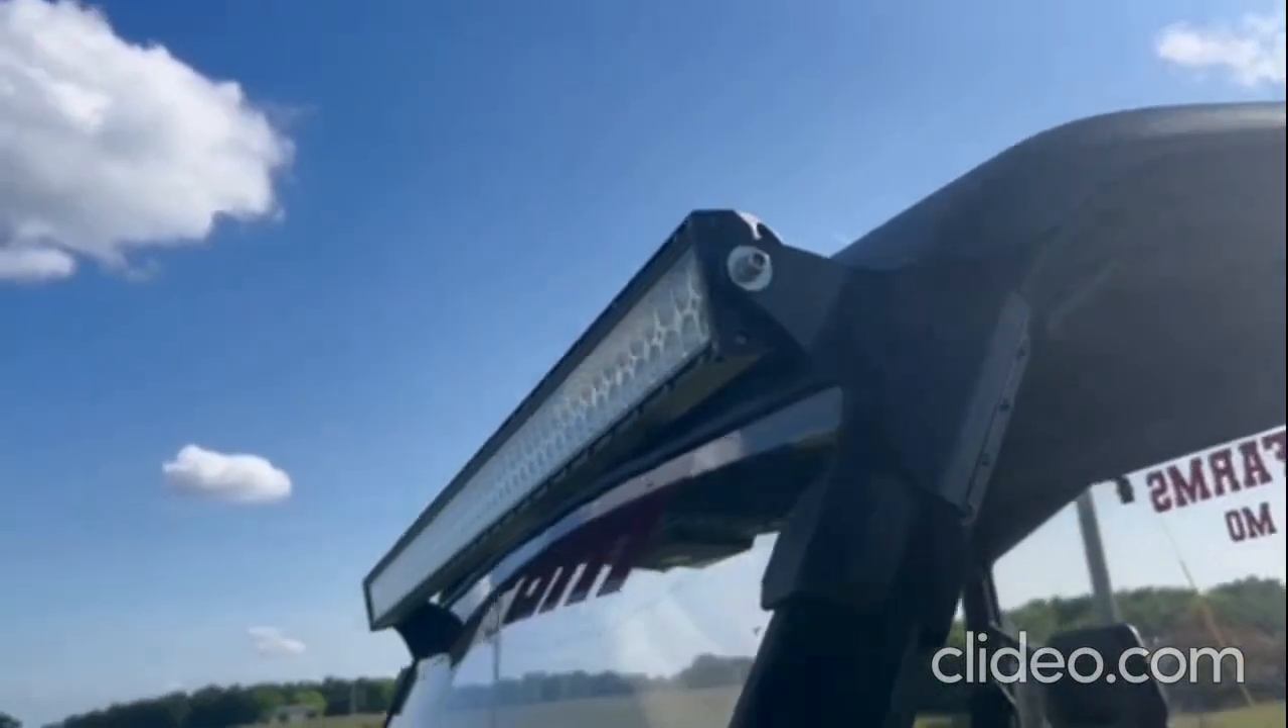All right so now we have finished by putting the light bar on.